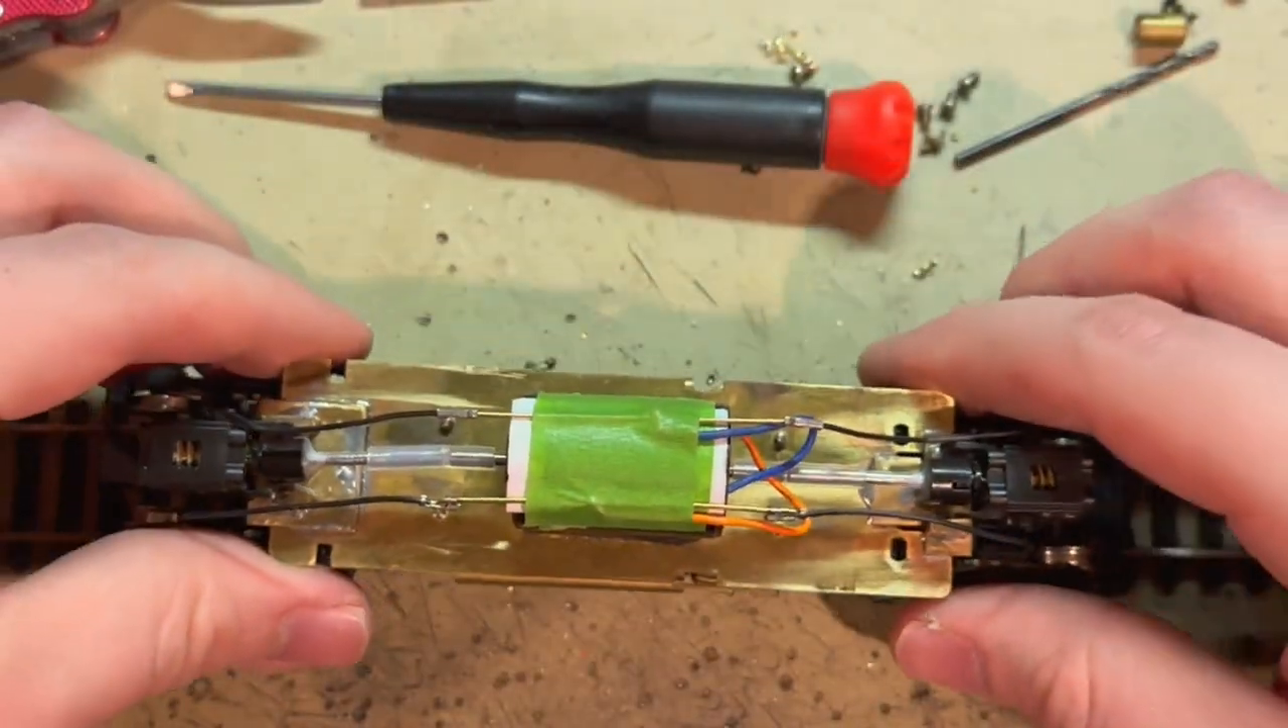And I just came up with this simple wiring system that's taped in place.